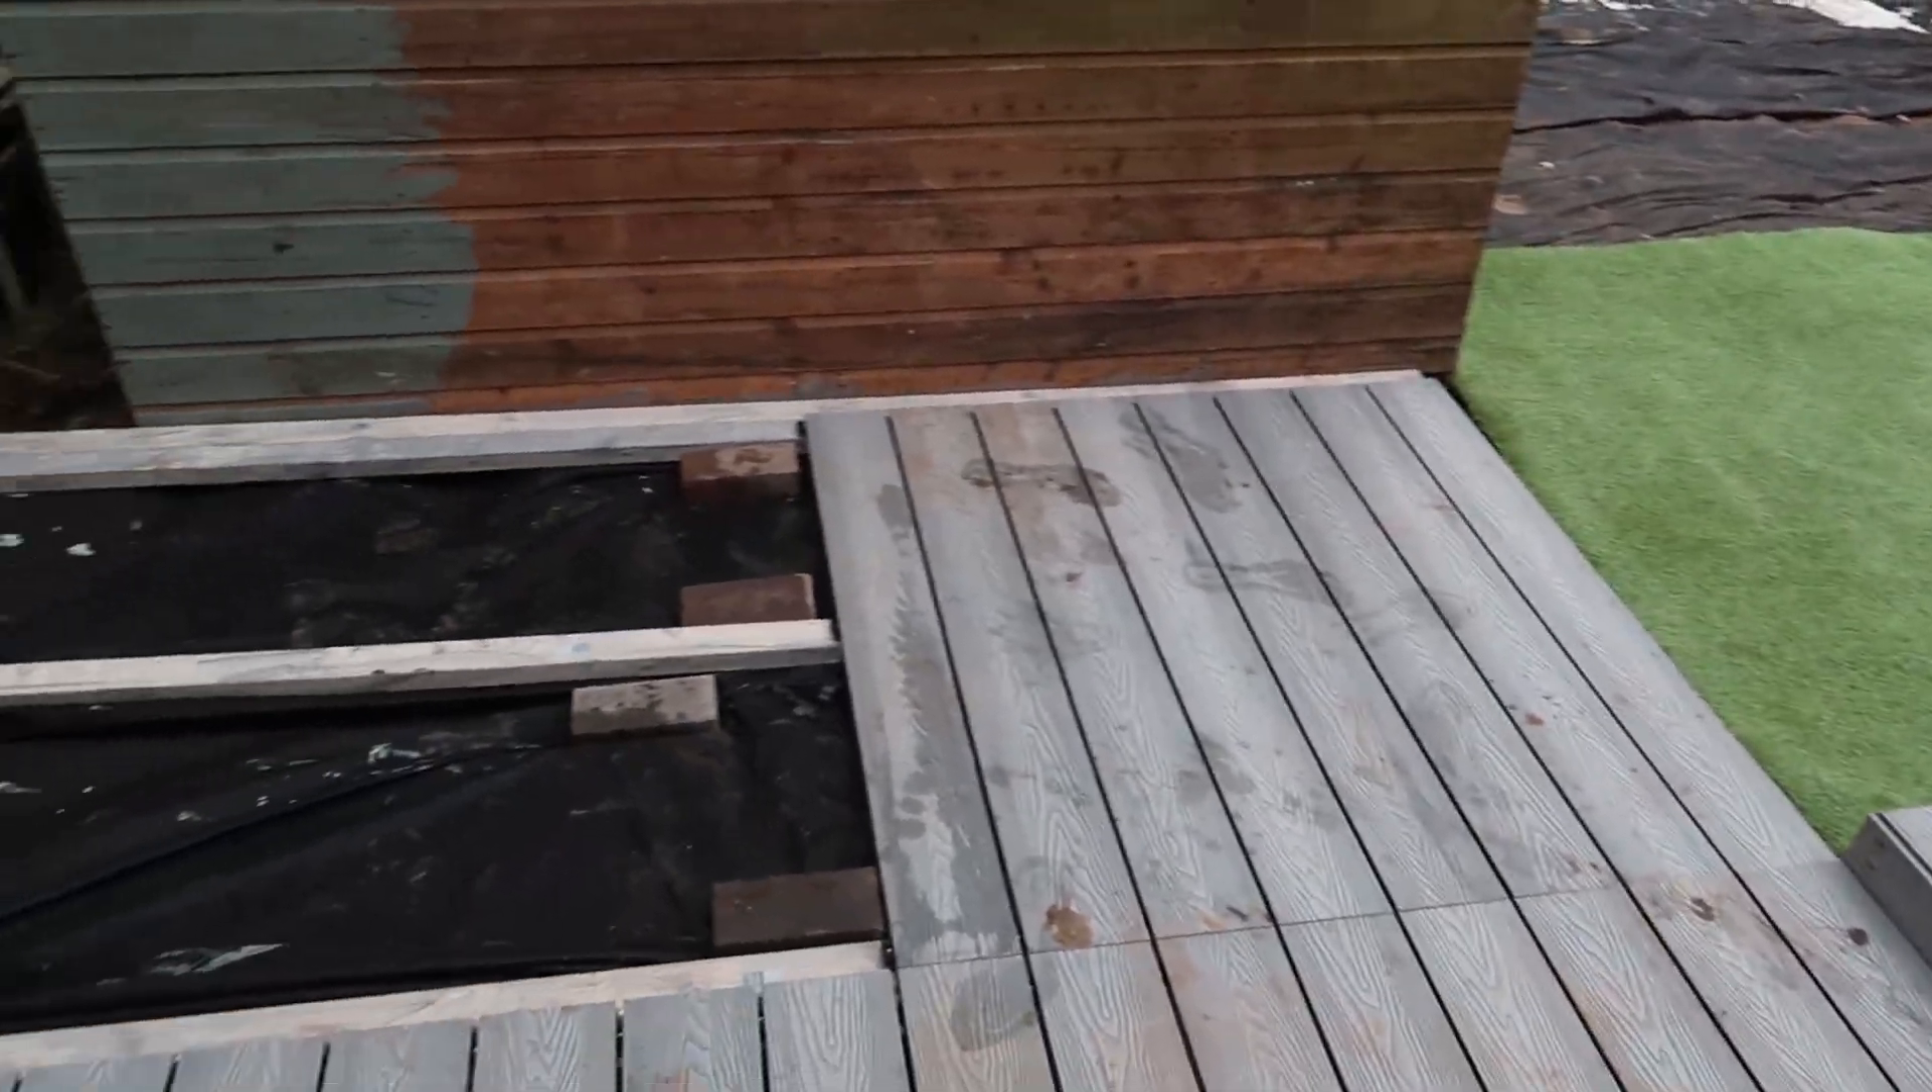Decking other than that corner is done.